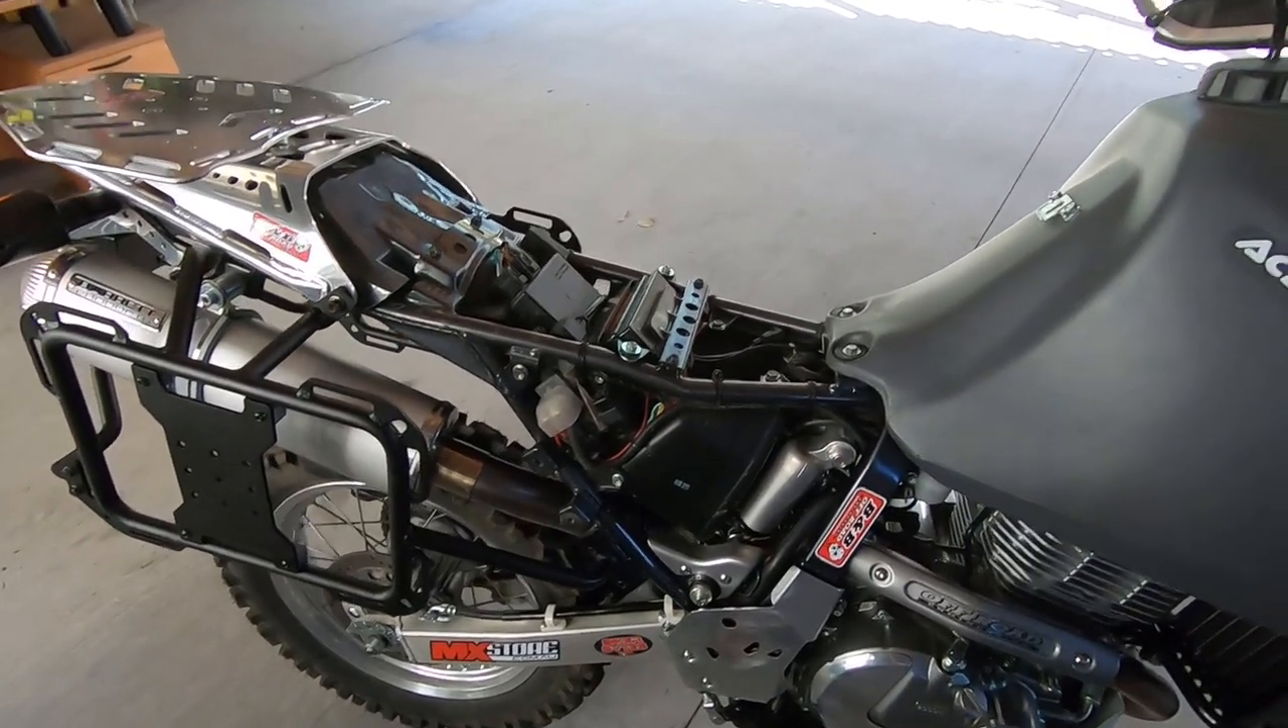So time to strip the bike, took the side panels off, the seats come off.